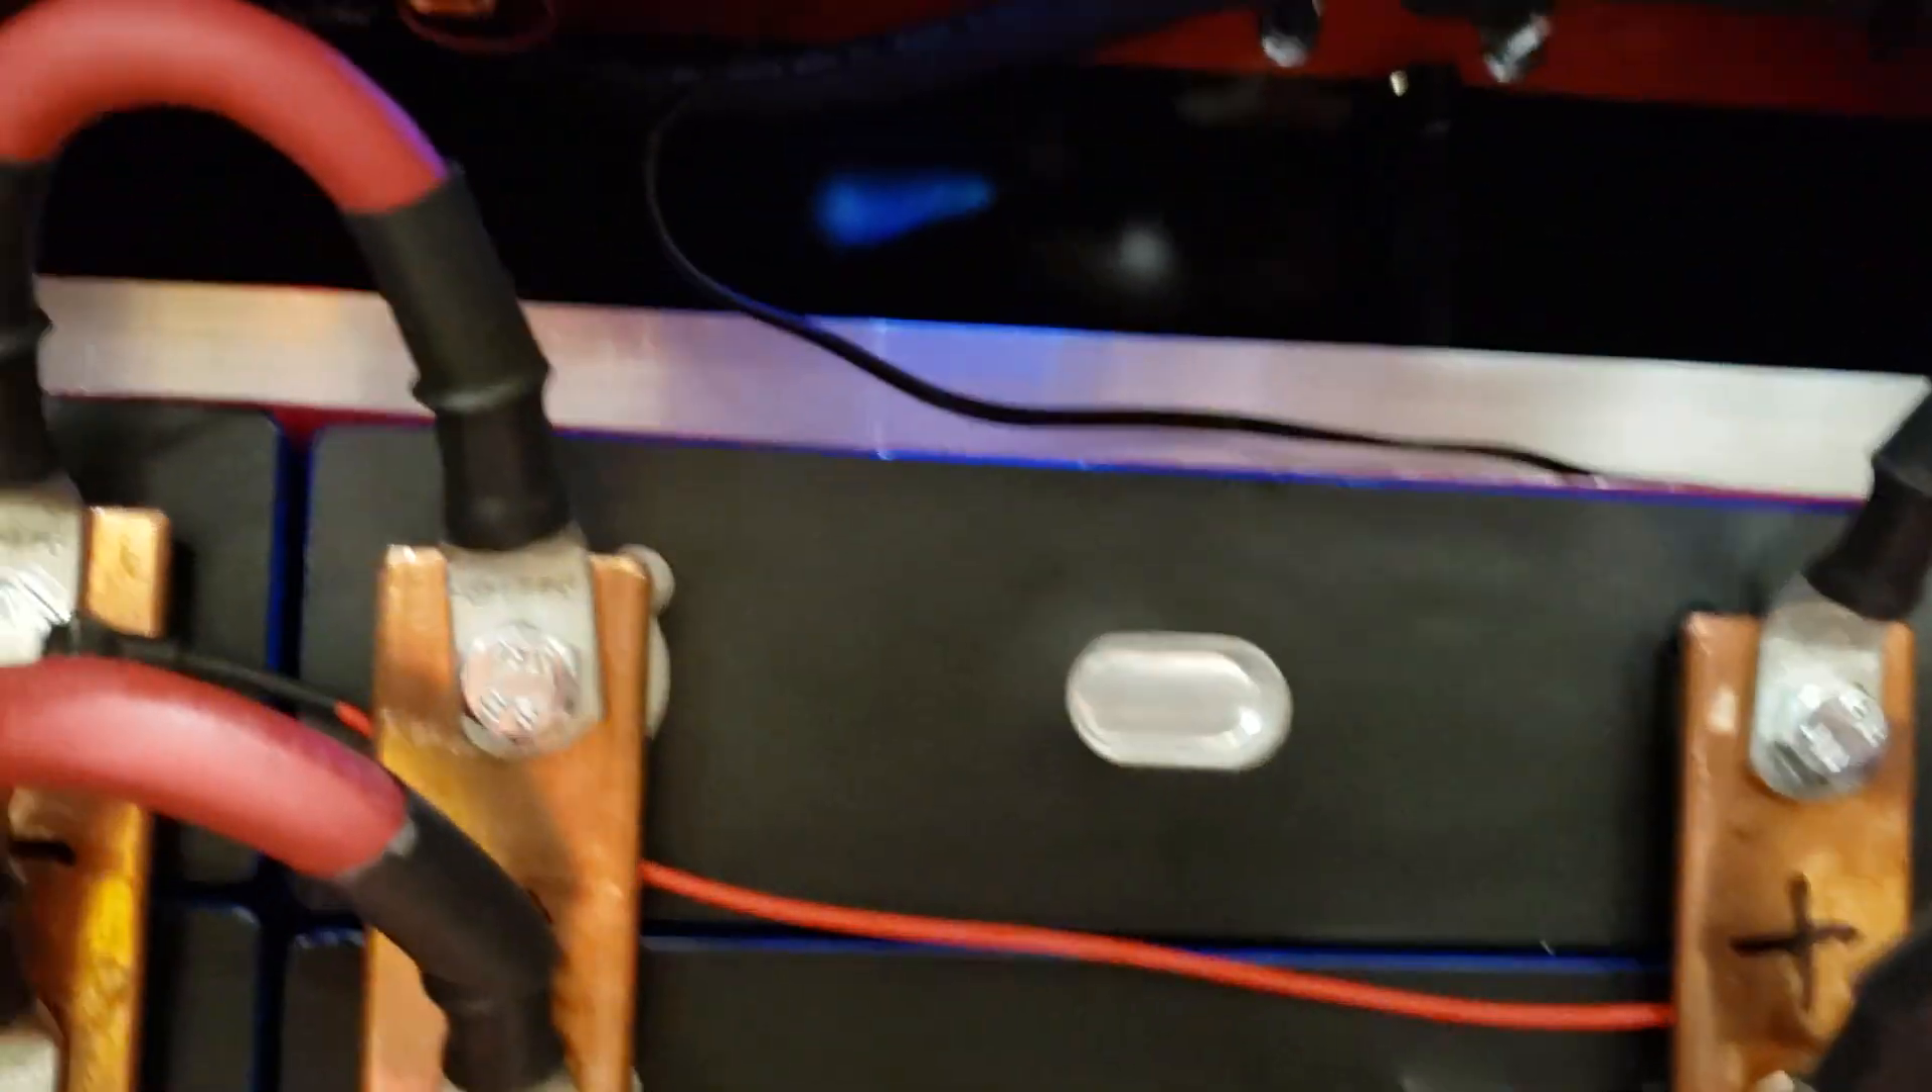I have installed this aluminum bar holding the top of the batteries.